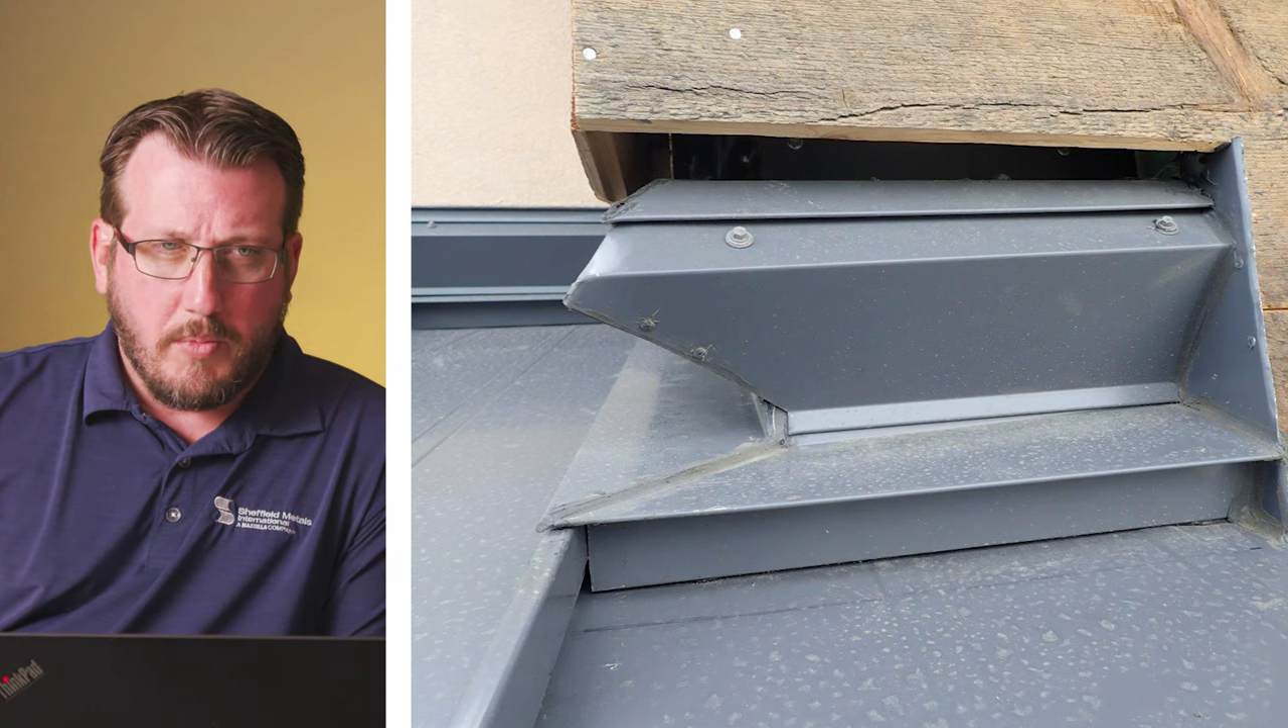I'm more interested in the hole above the counter flashing. Above the wood siding. Between the wood siding, yeah. That's pretty open.